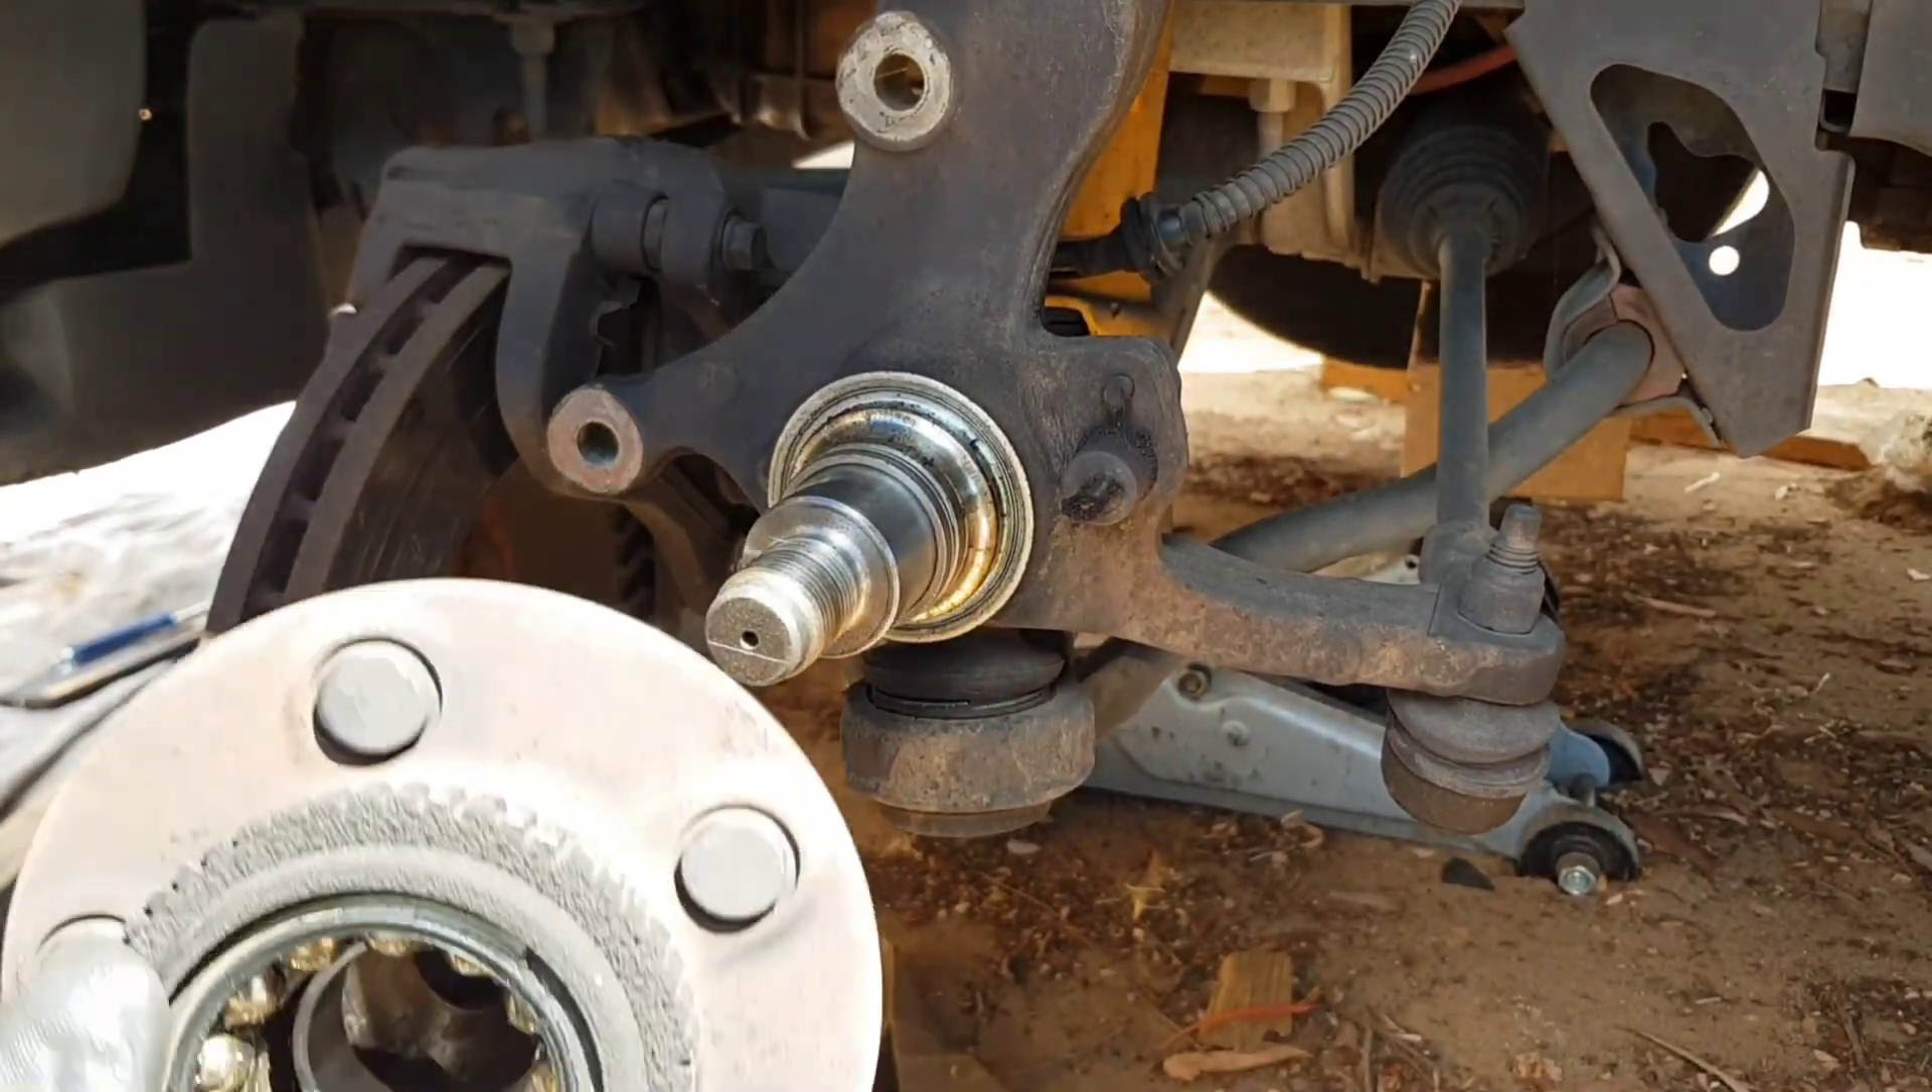So we see after a few hits from a few different angles with a rubber mallet, I was able to knock off the front bearing and the hub assembly.